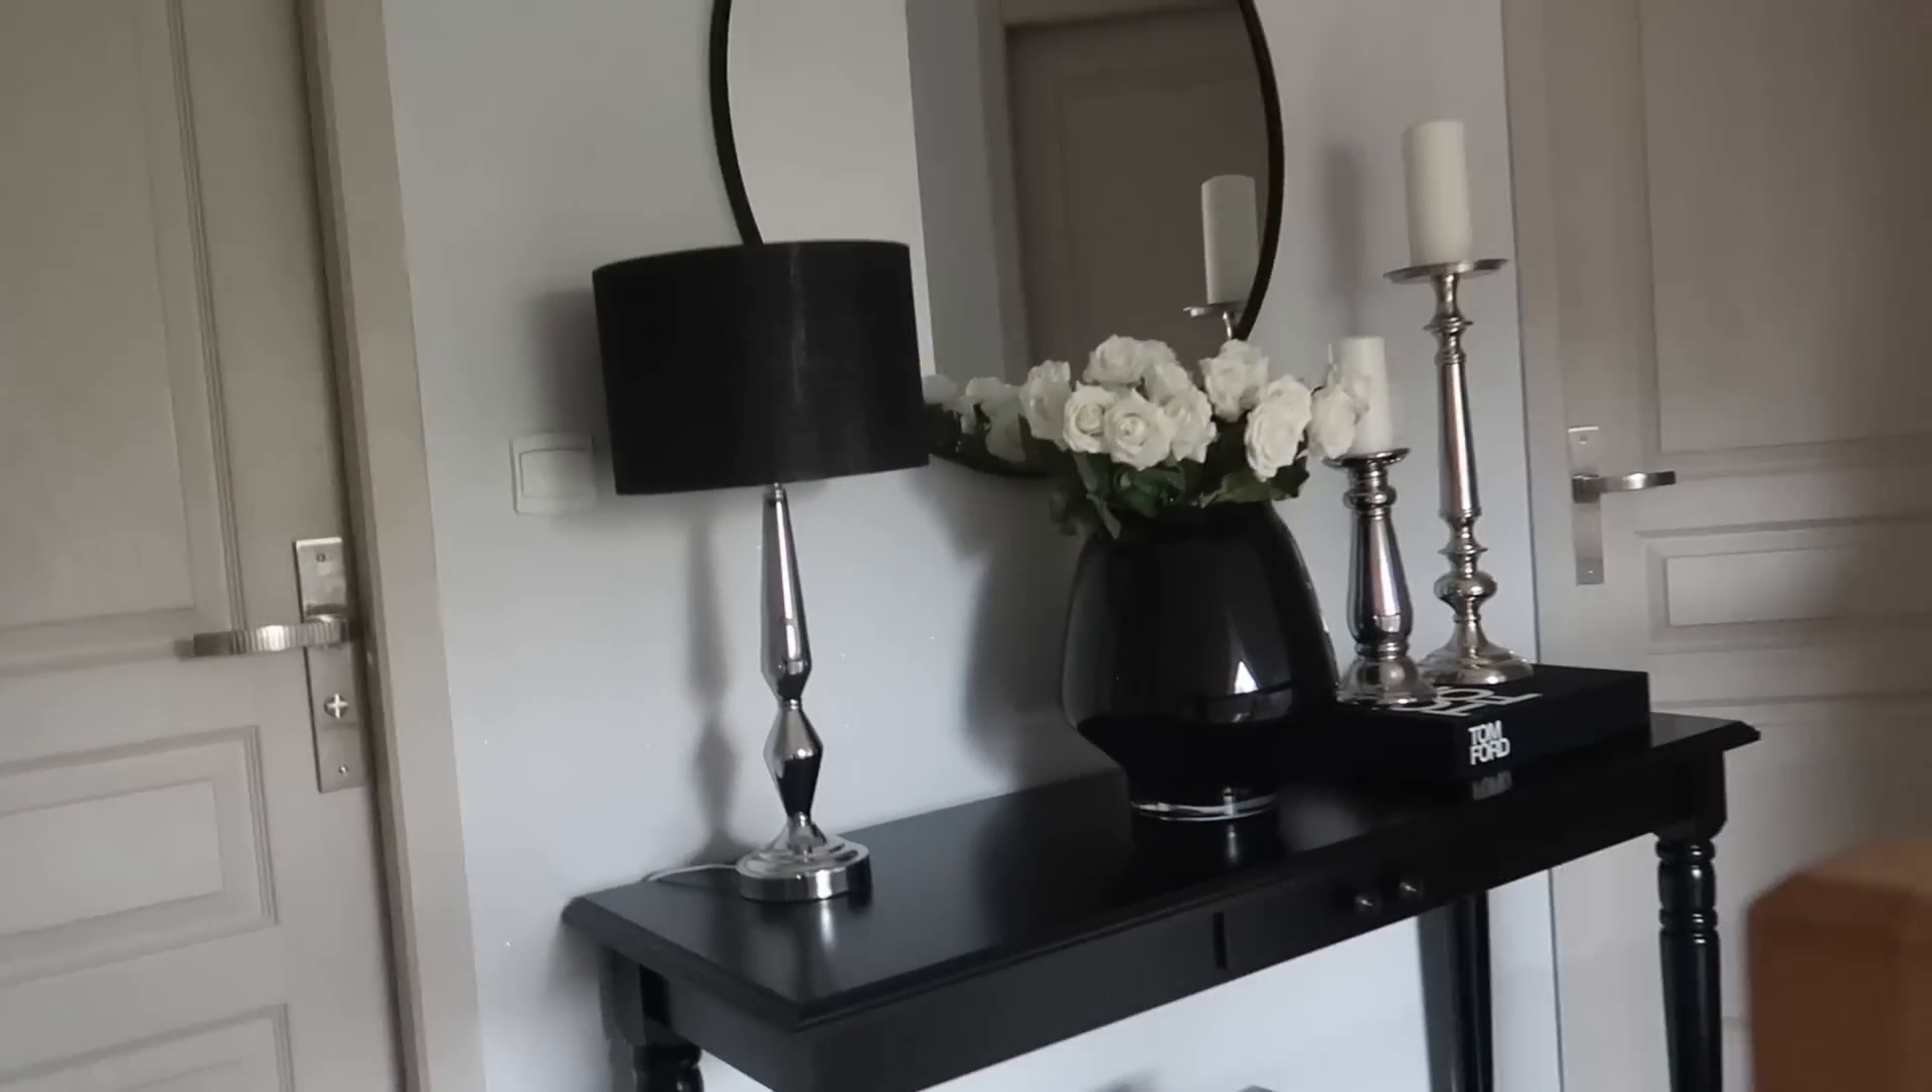Et voilà enfin ça y est le meuble est monté.